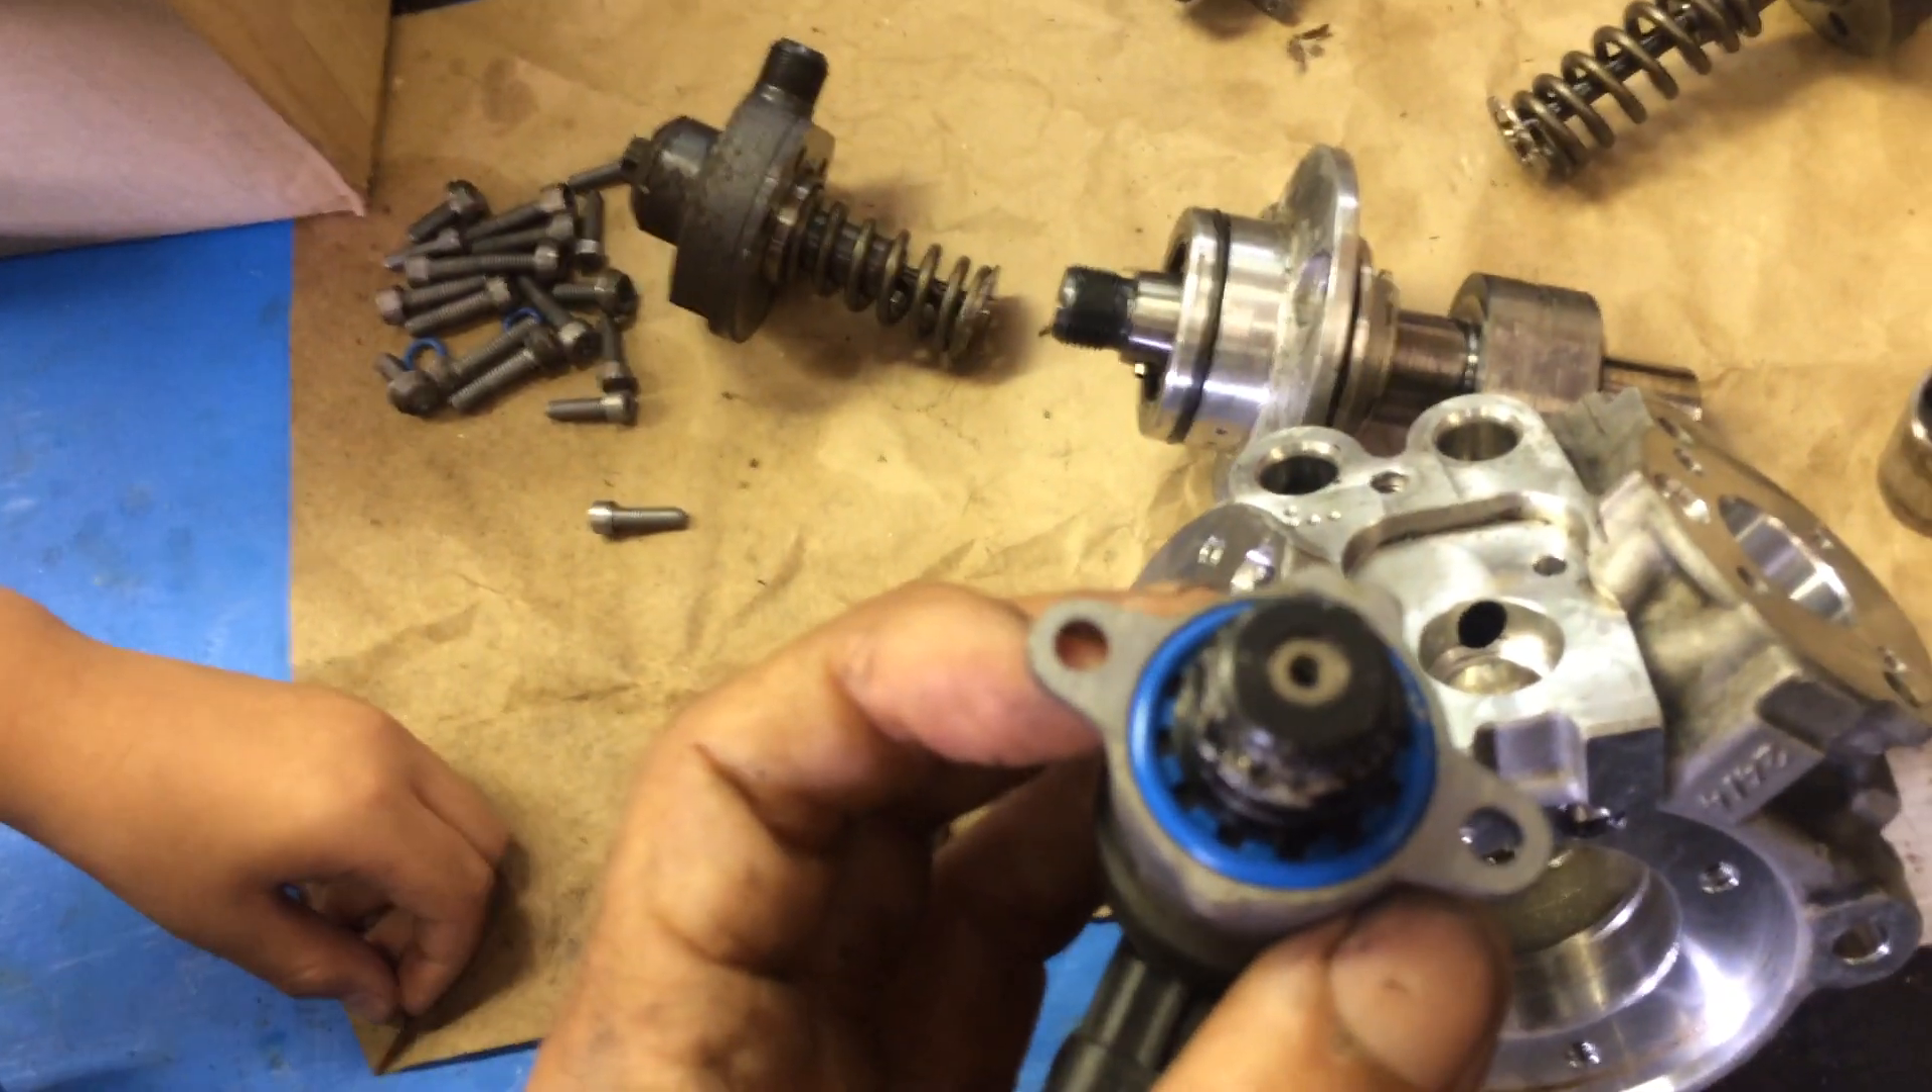This is the volume control valve removed from this pump.